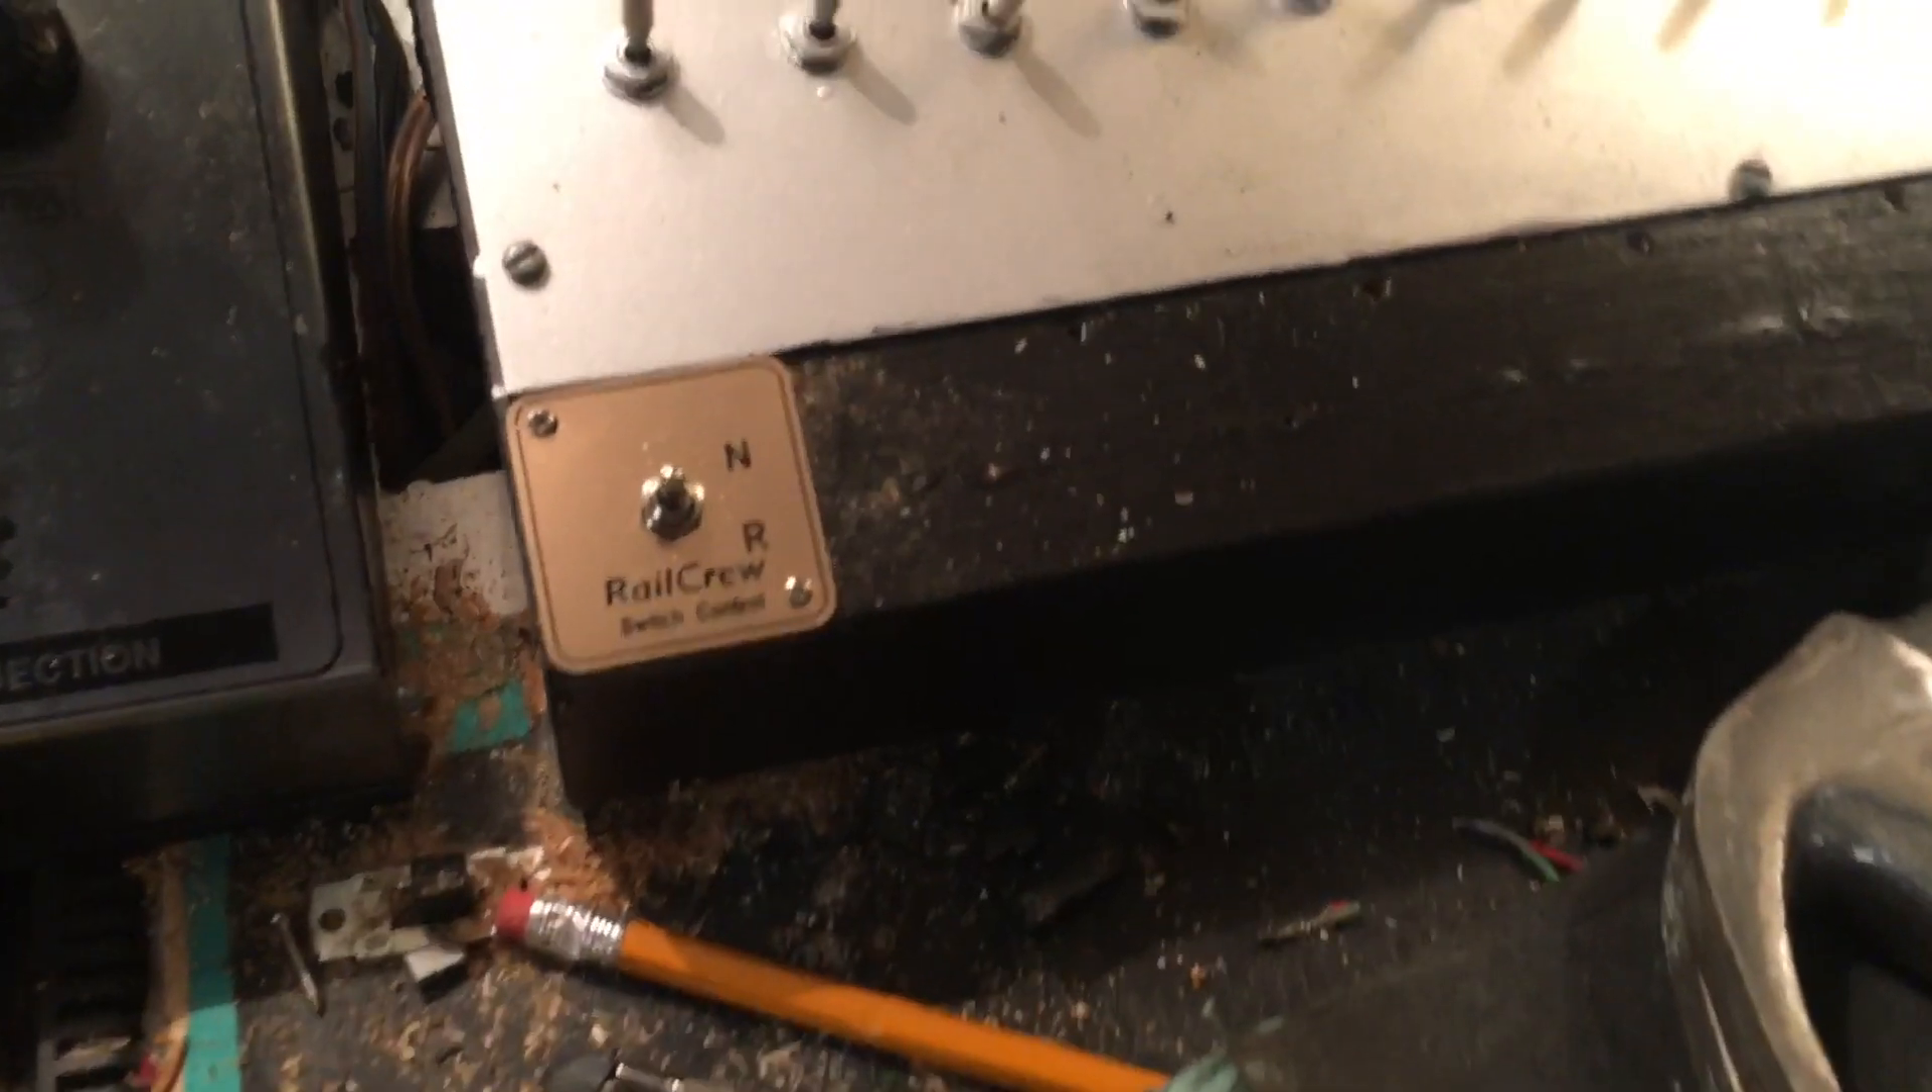We've got the fascia and switch installed I think it's looking pretty good.